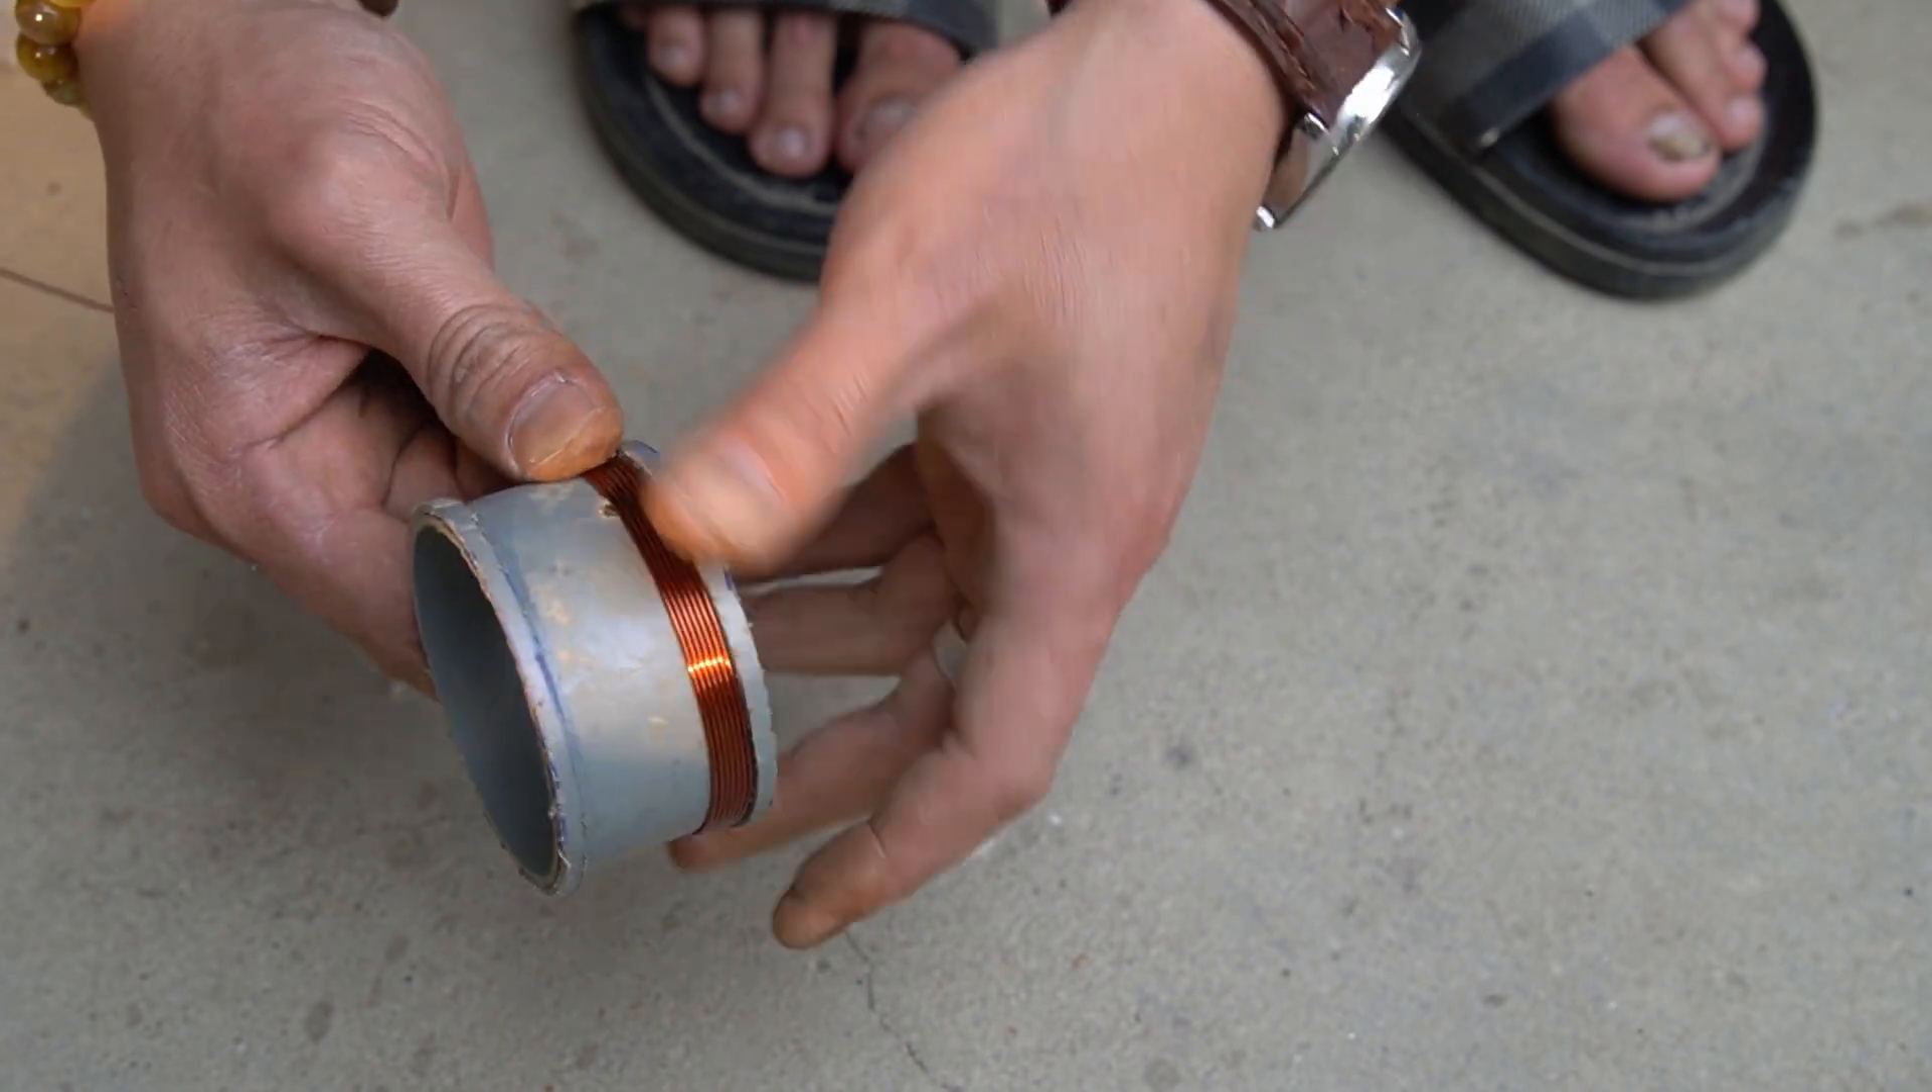We used 1 millimeter copper wire wrapped around the newly made 4 centimeter PVC pipe.